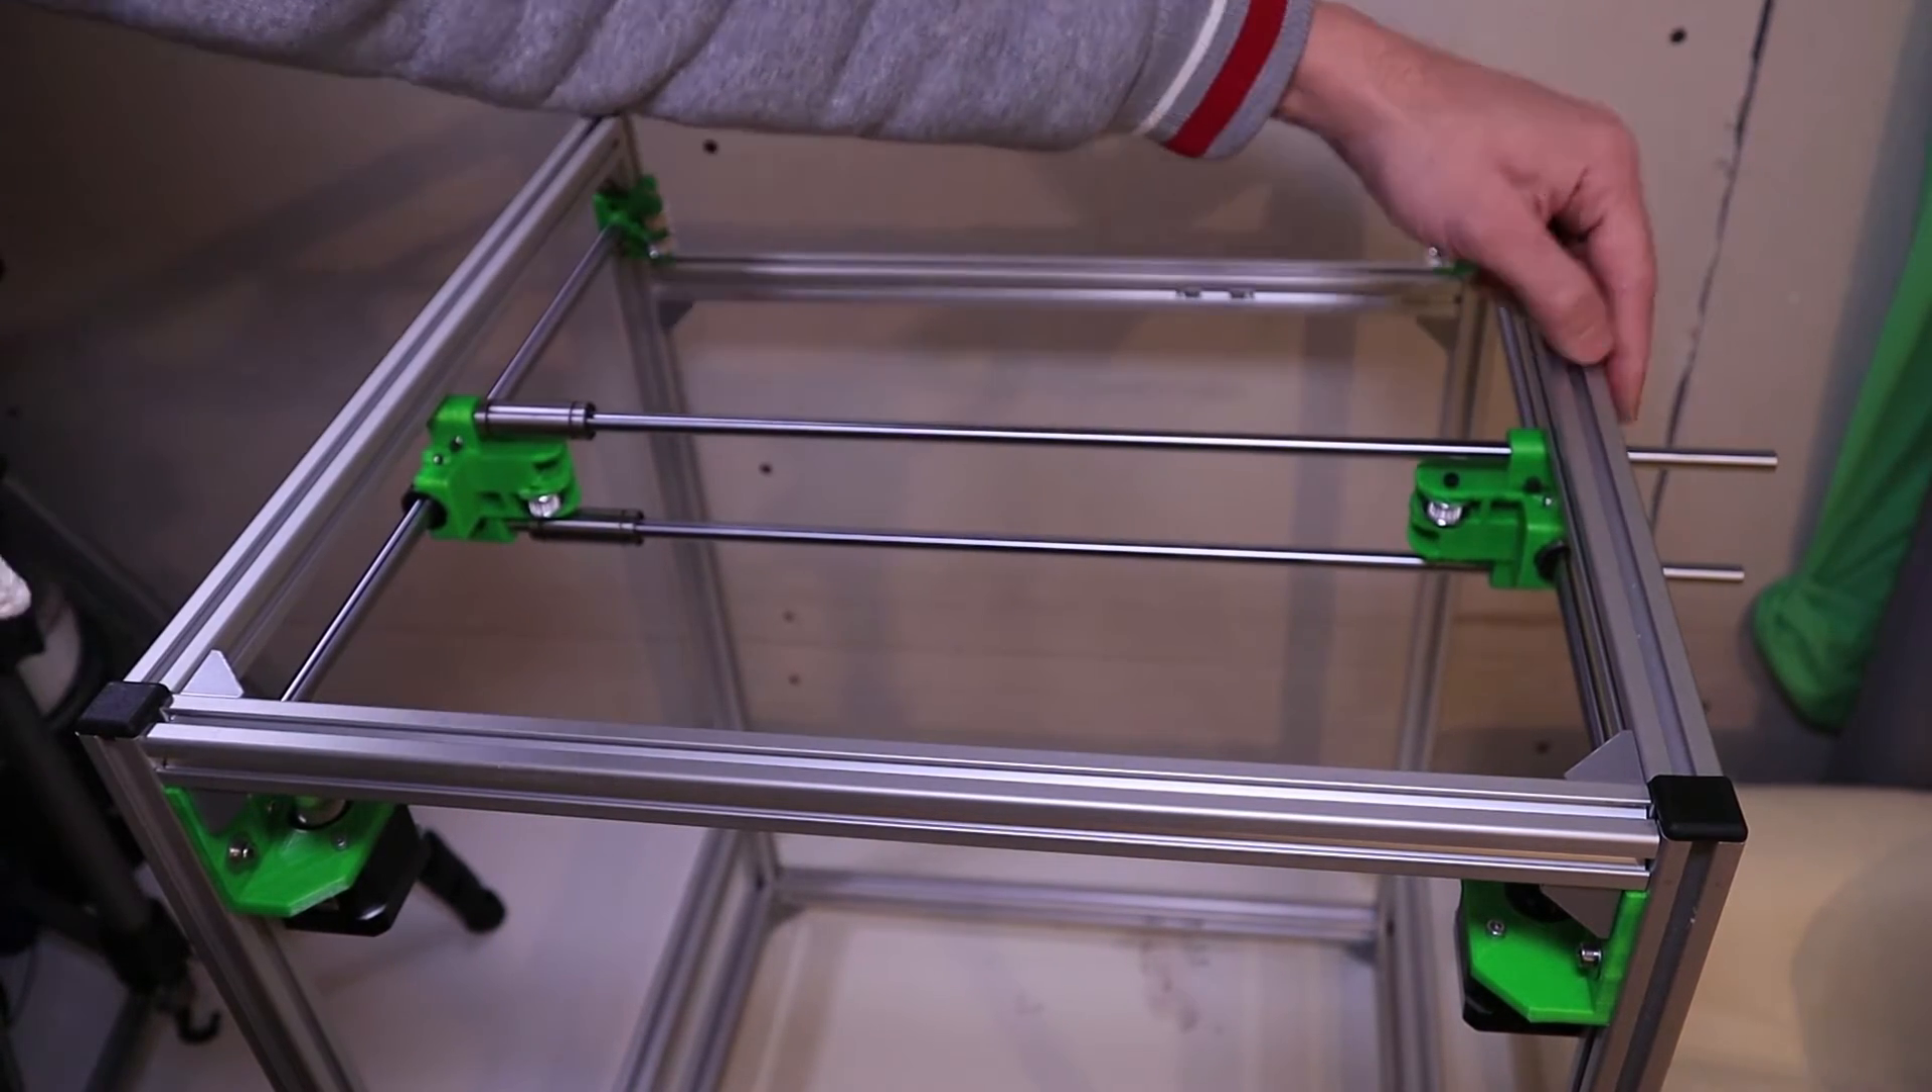Notice that my rods are too long now.